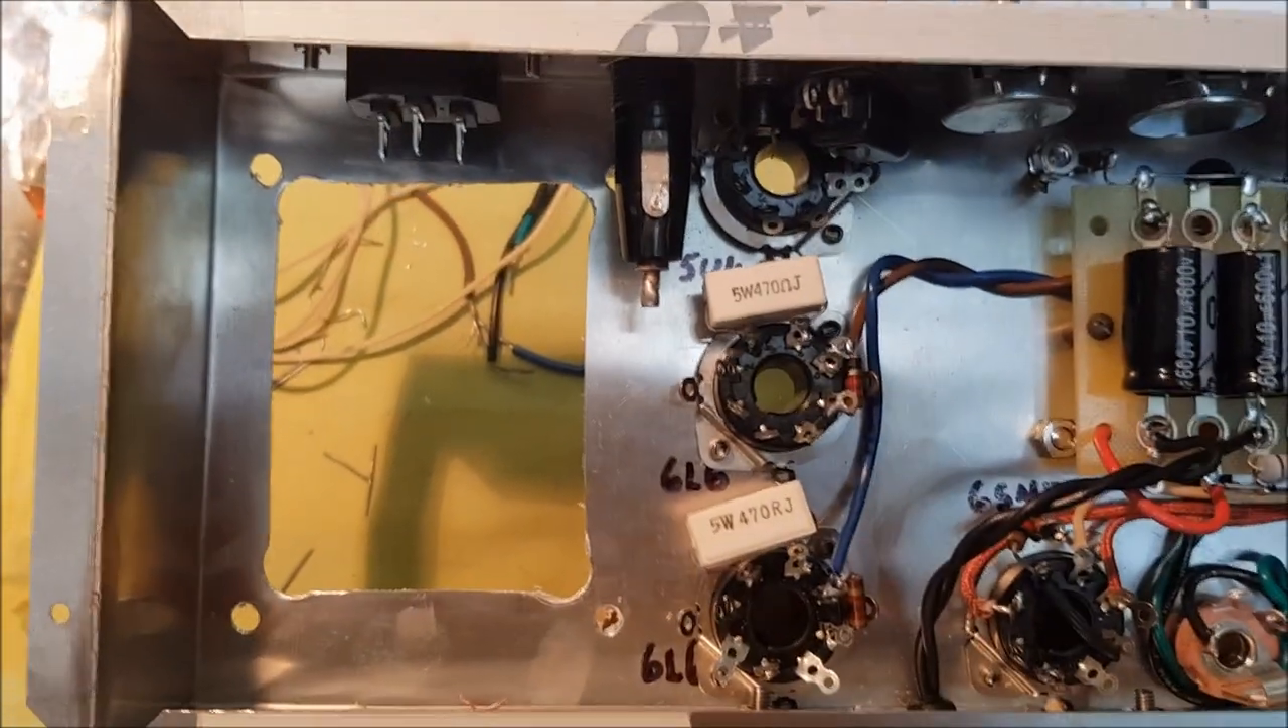I've left the power transformer out until the very last moment, because it's so heavy and cumbersome.